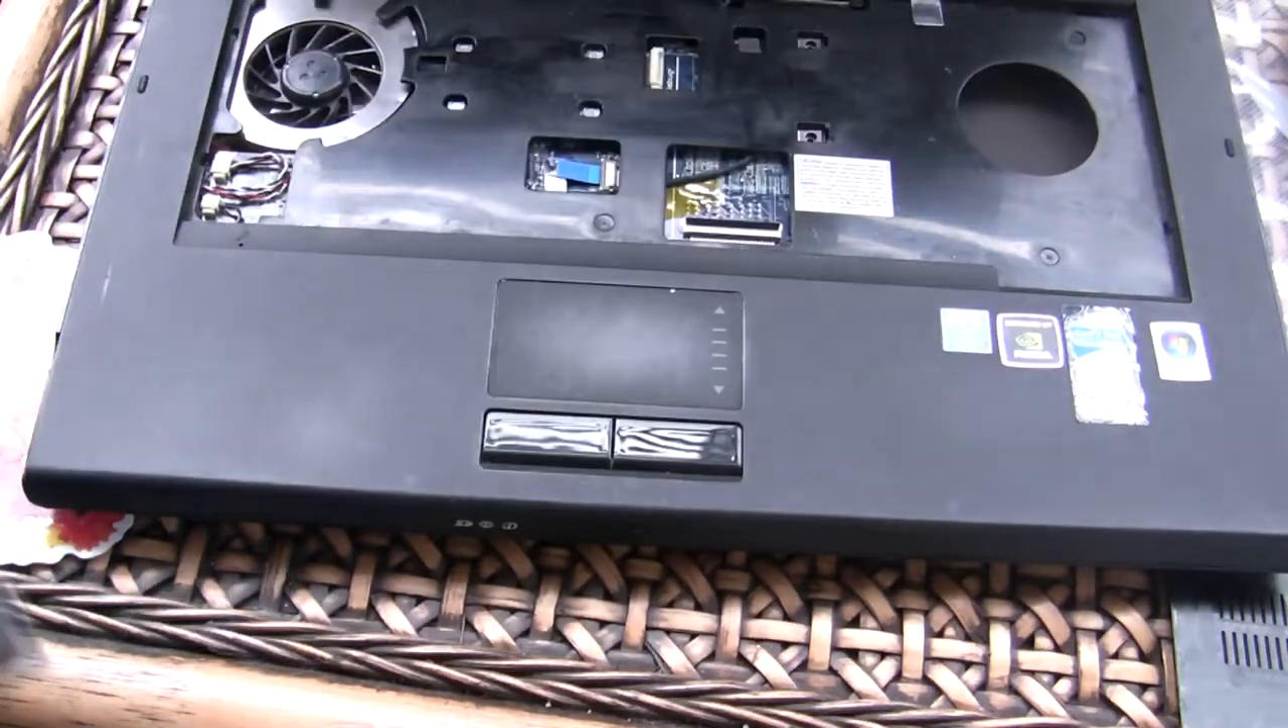The ribbon comes out and the keyboard lifts free. Hooray. Keyboard's out.